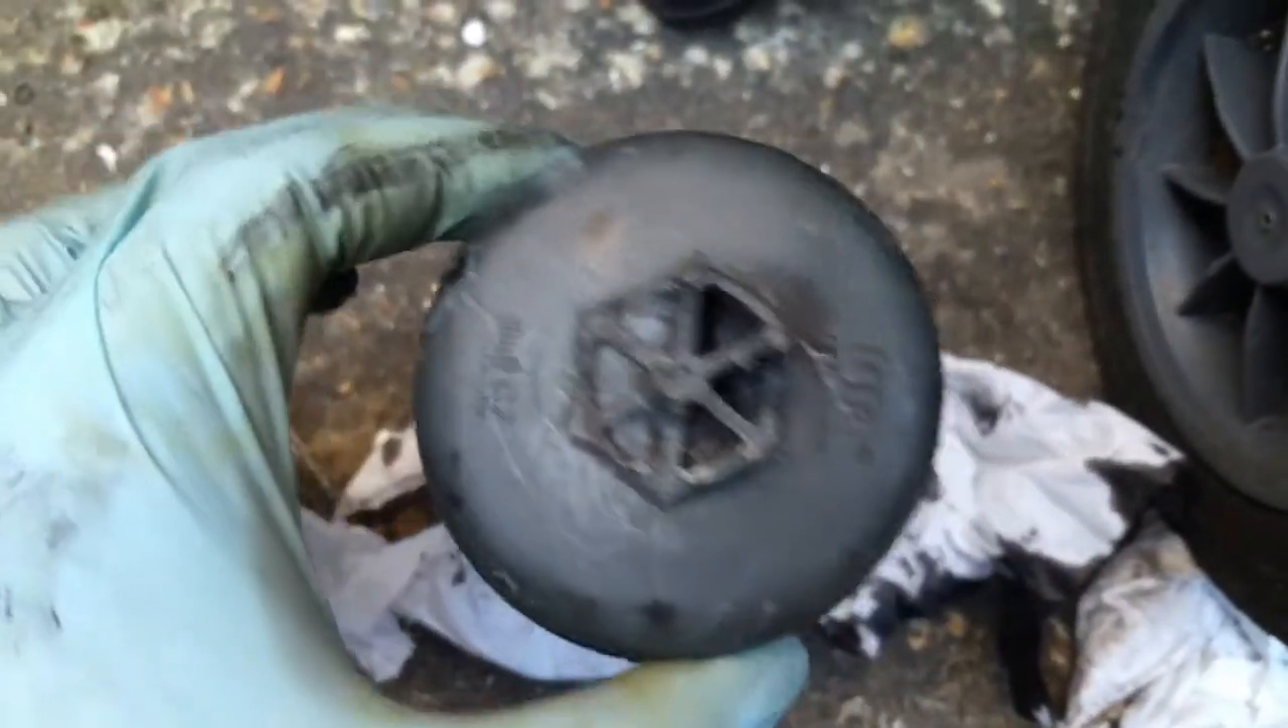The filter cap is out and no big damage to it.